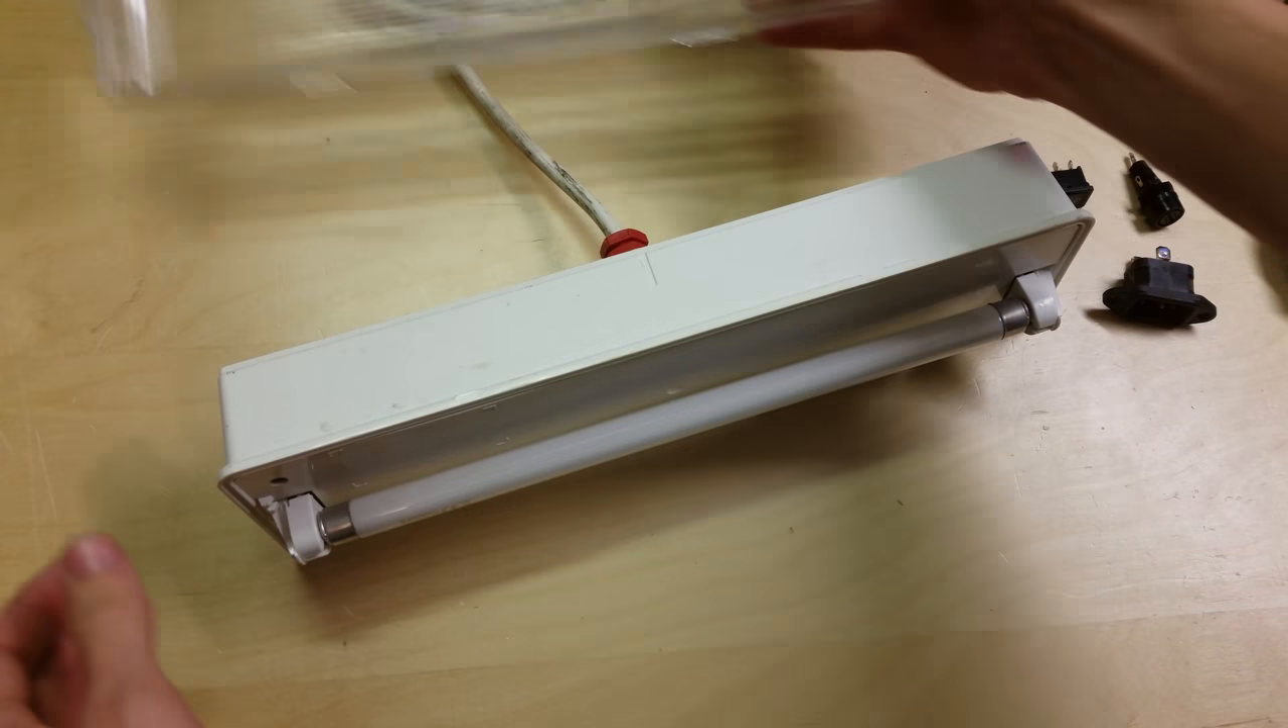Okay so we've got the front cover off.